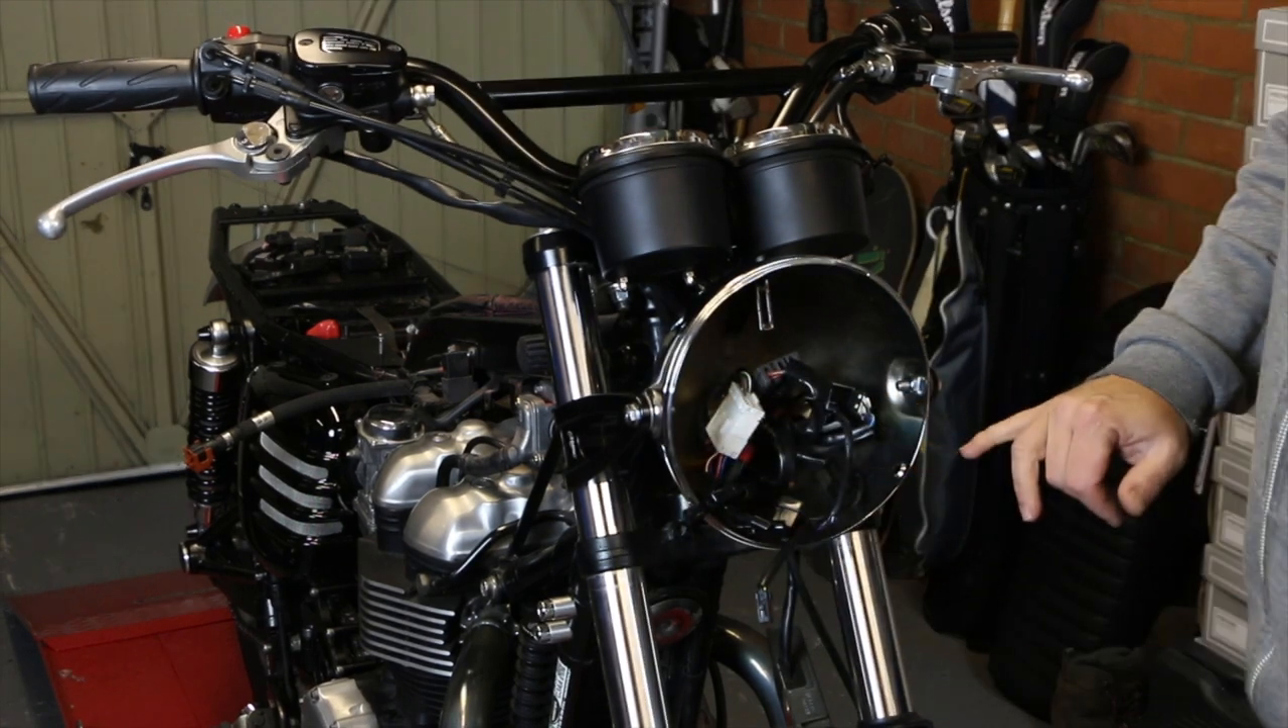I haven't got the front of the headlight on or the indicators.